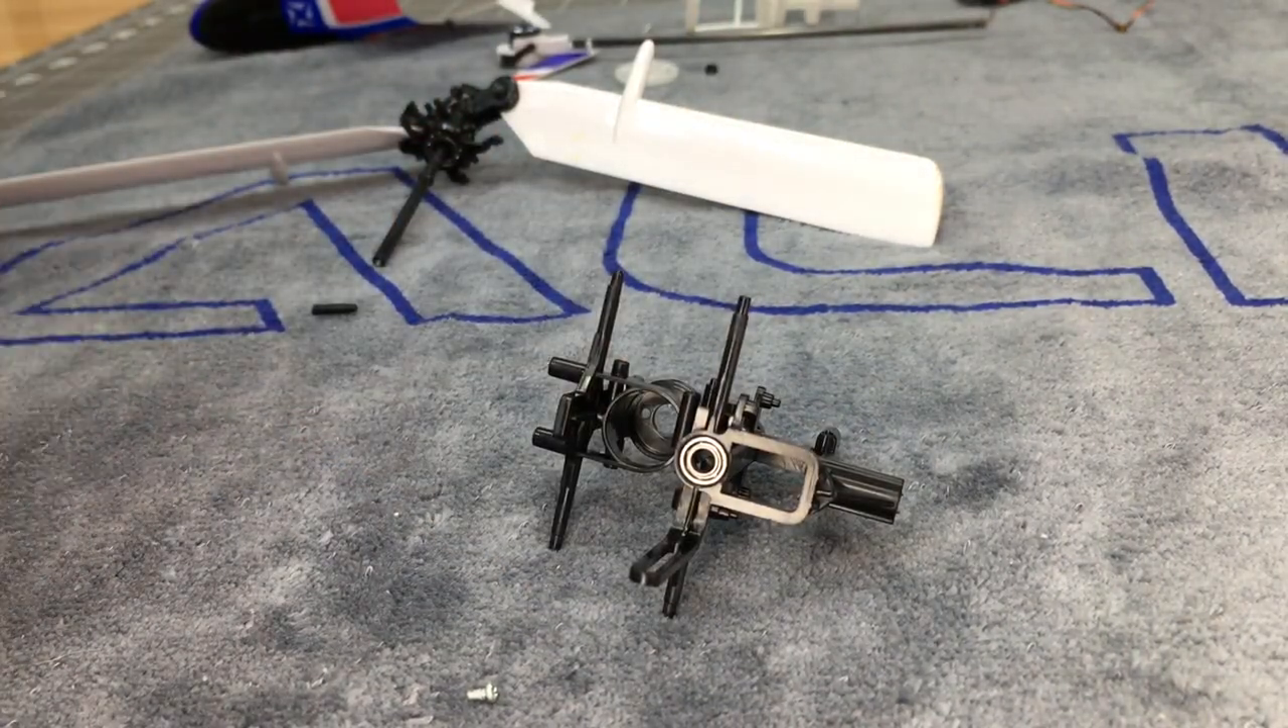Now we have our bearings installed.